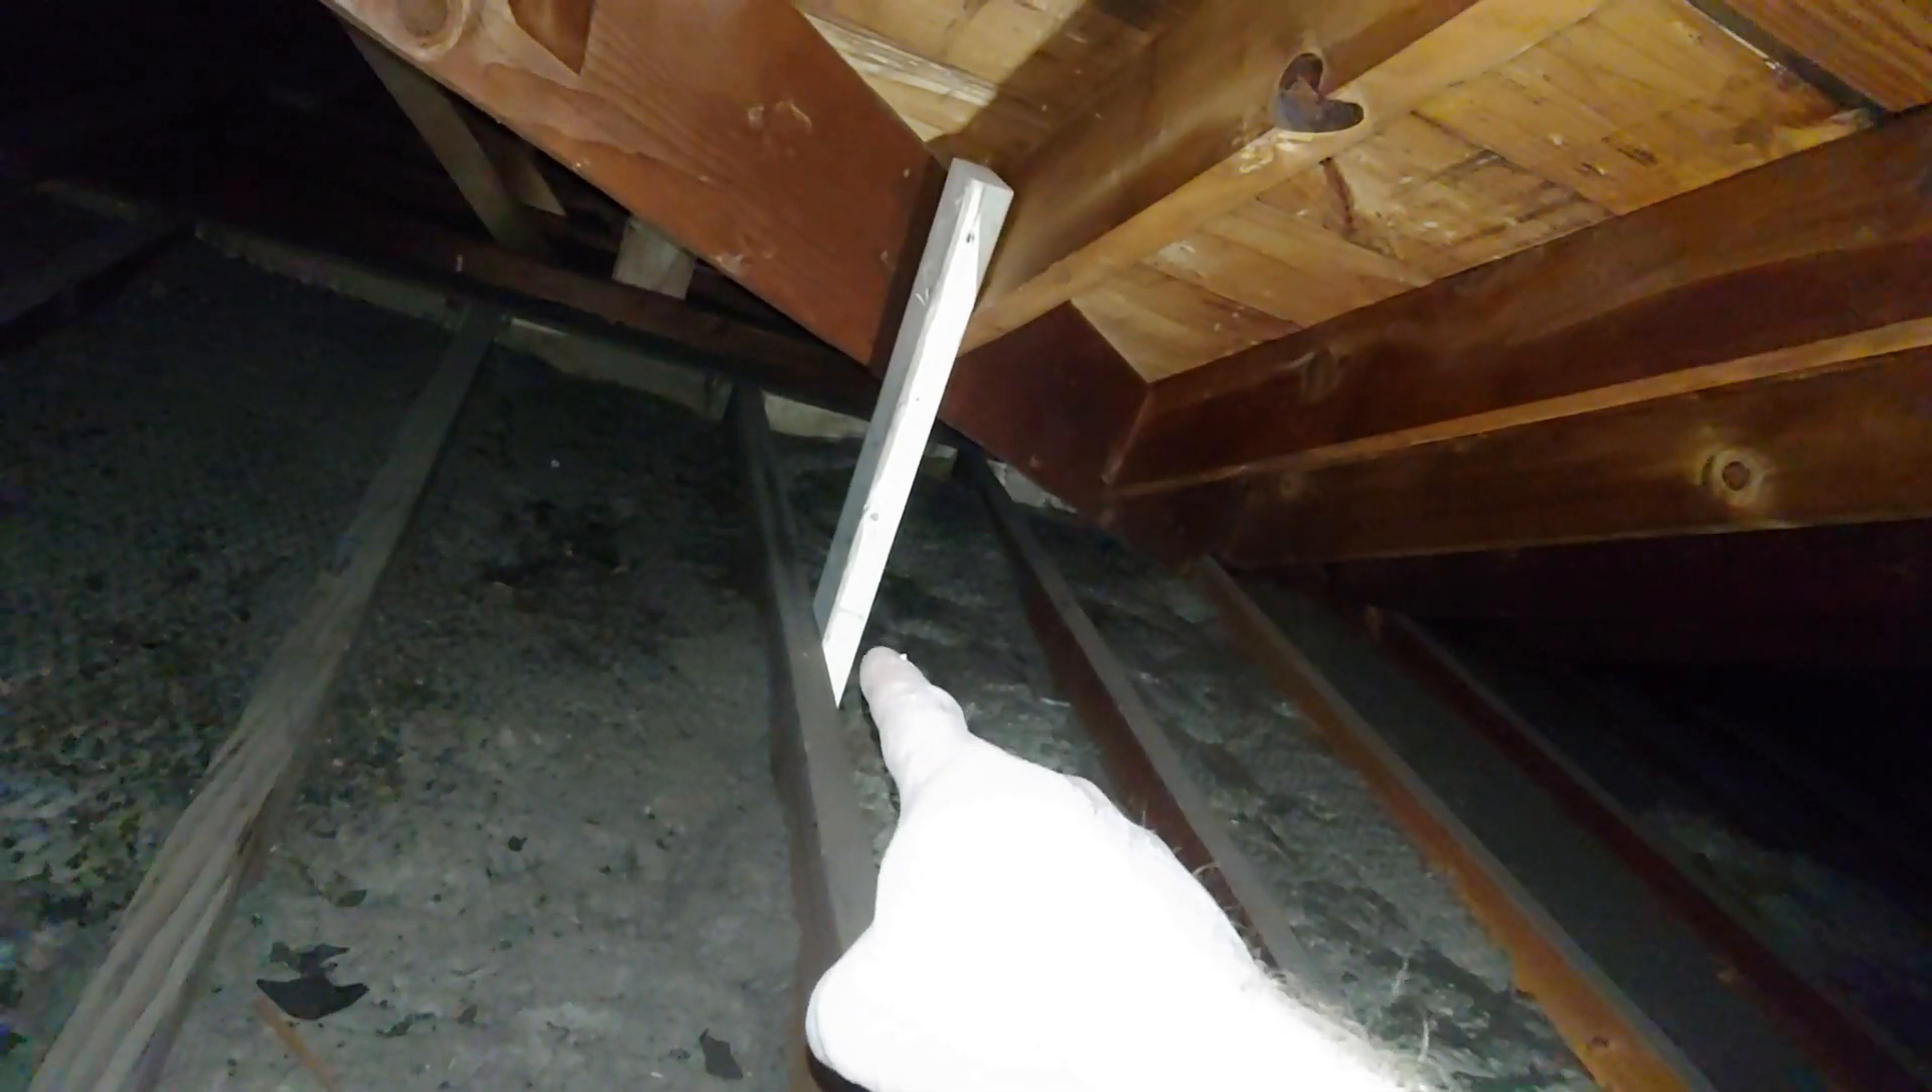And before I do that, I took that 2x4 over there and mounted it to the roof rafter down to the ceiling joist before the cut to just kind of help support that part of the ceiling.